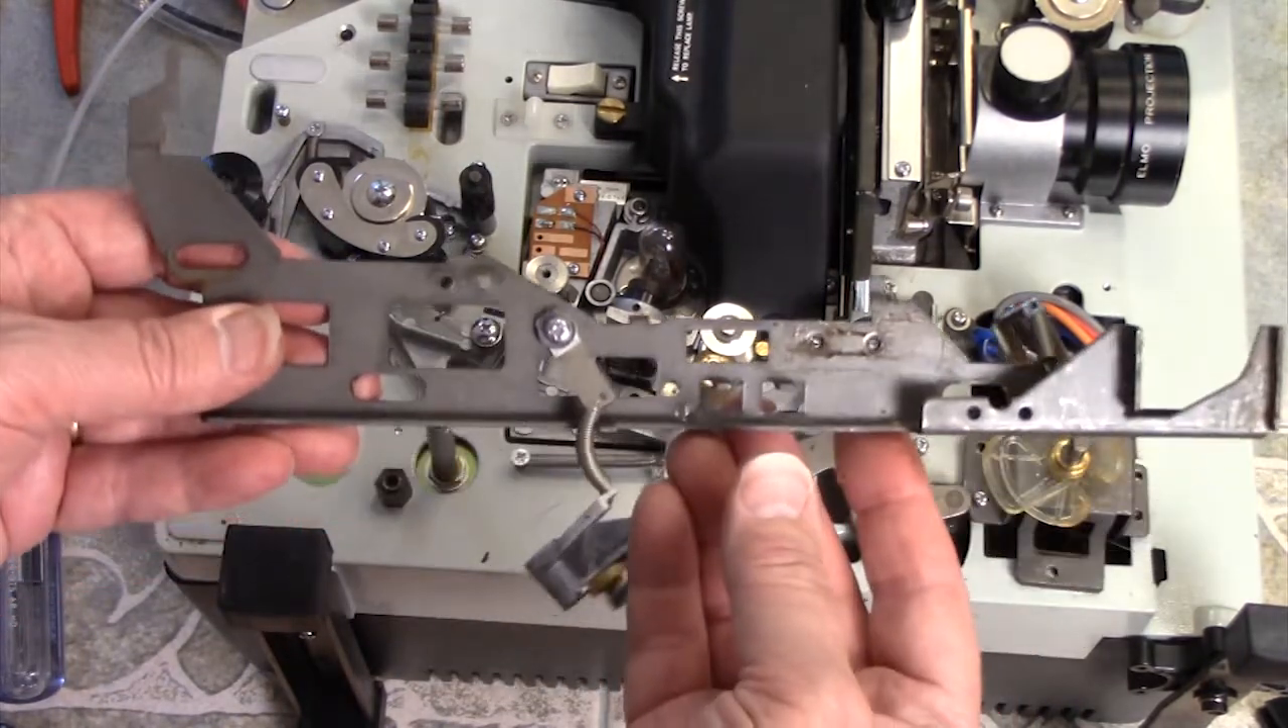And the whole bar is just that easily removed. So the whole thing is out.